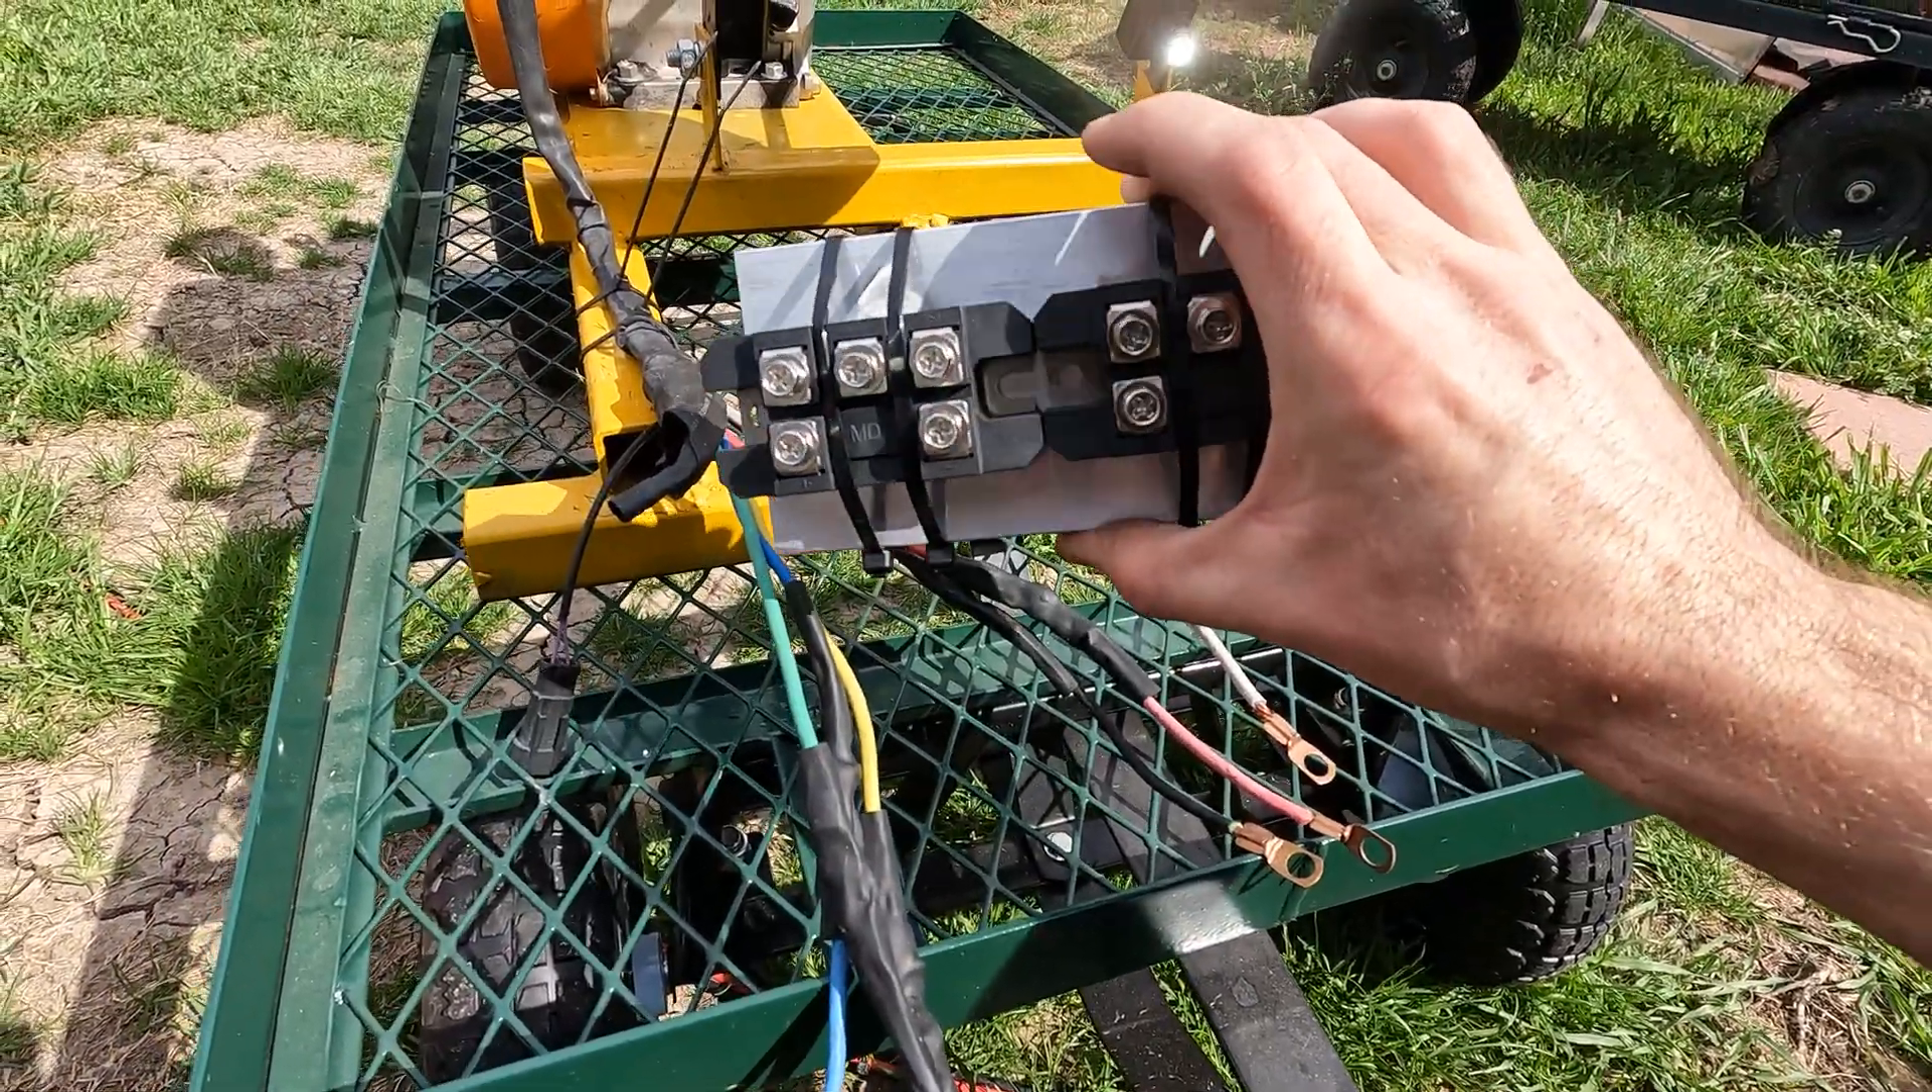I did go ahead and mount both rectifiers on this aluminum heat sink. I did not use bolts because I just didn't have anything to do it with.